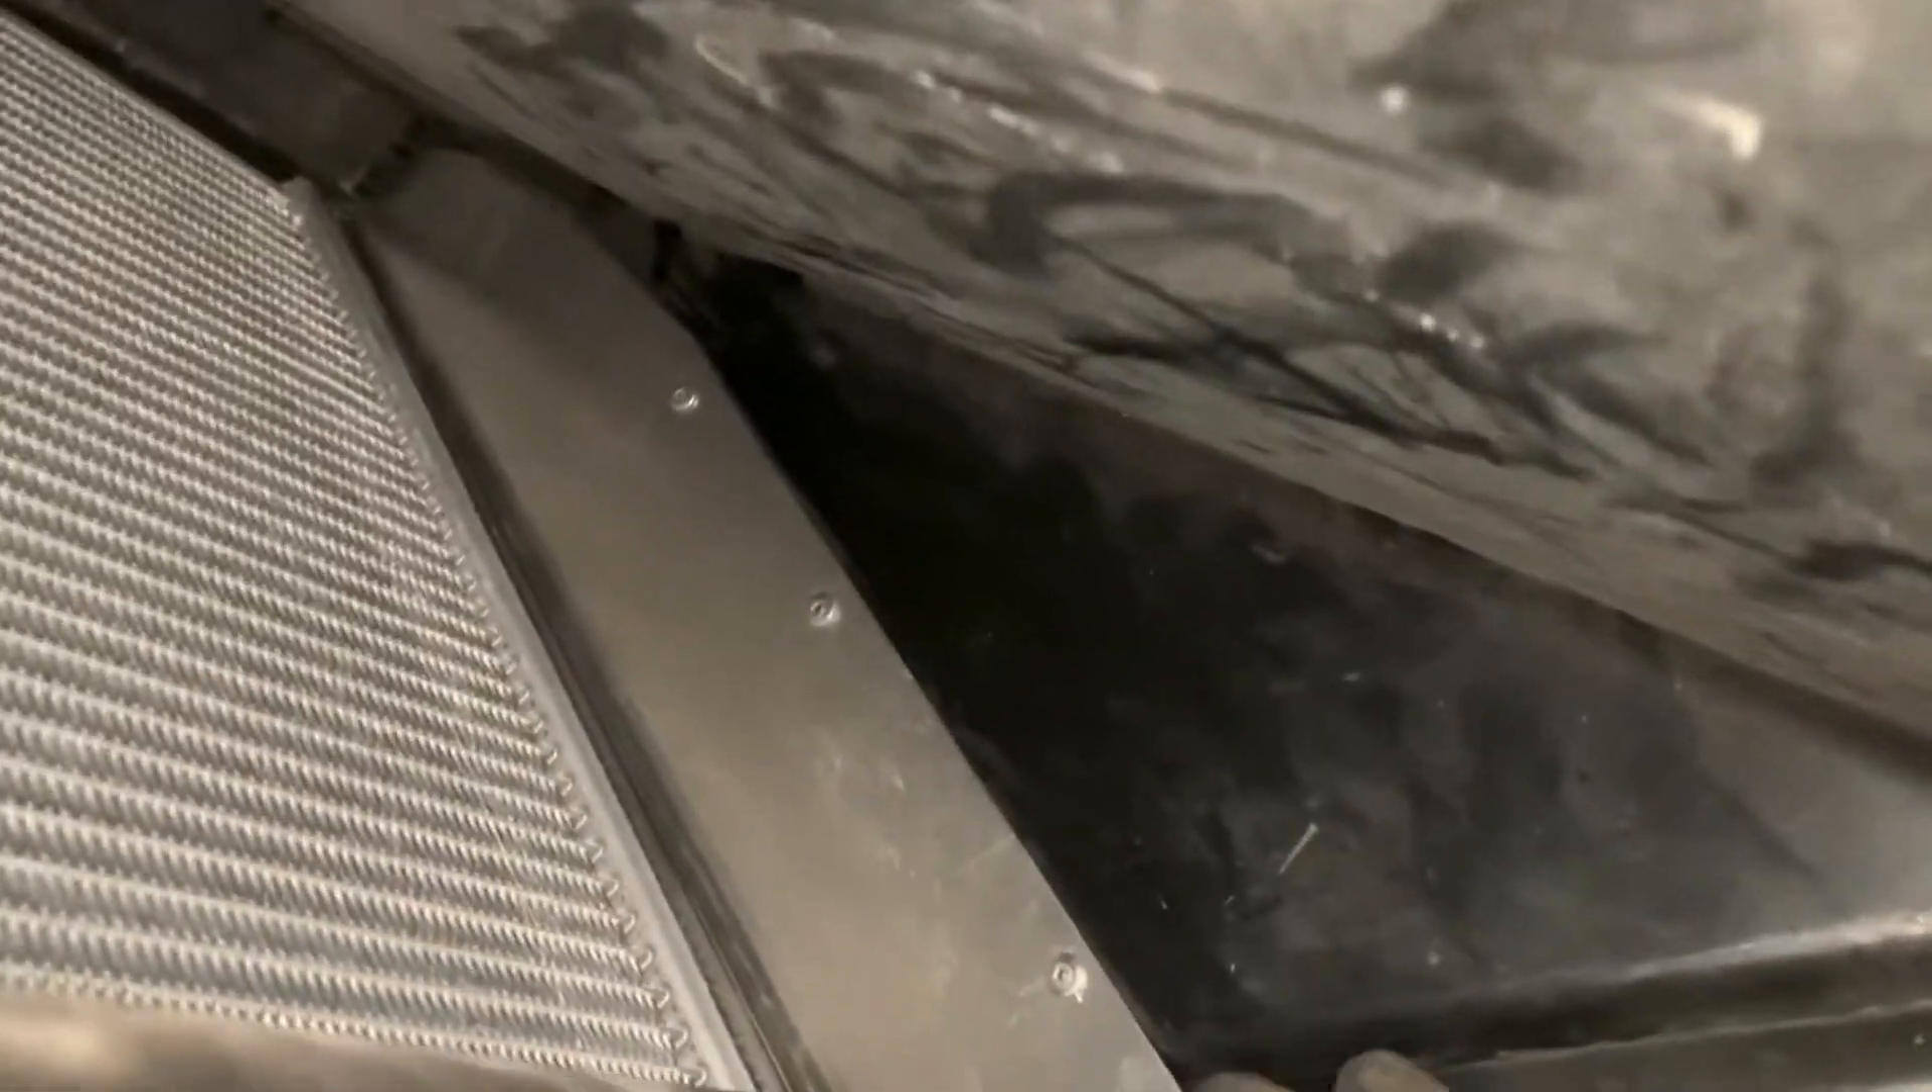Well, back in here, you can see I've got my block off plates in place. Really, all I did was throw a few rivets along the leading edge, which is enough to hold it in there.